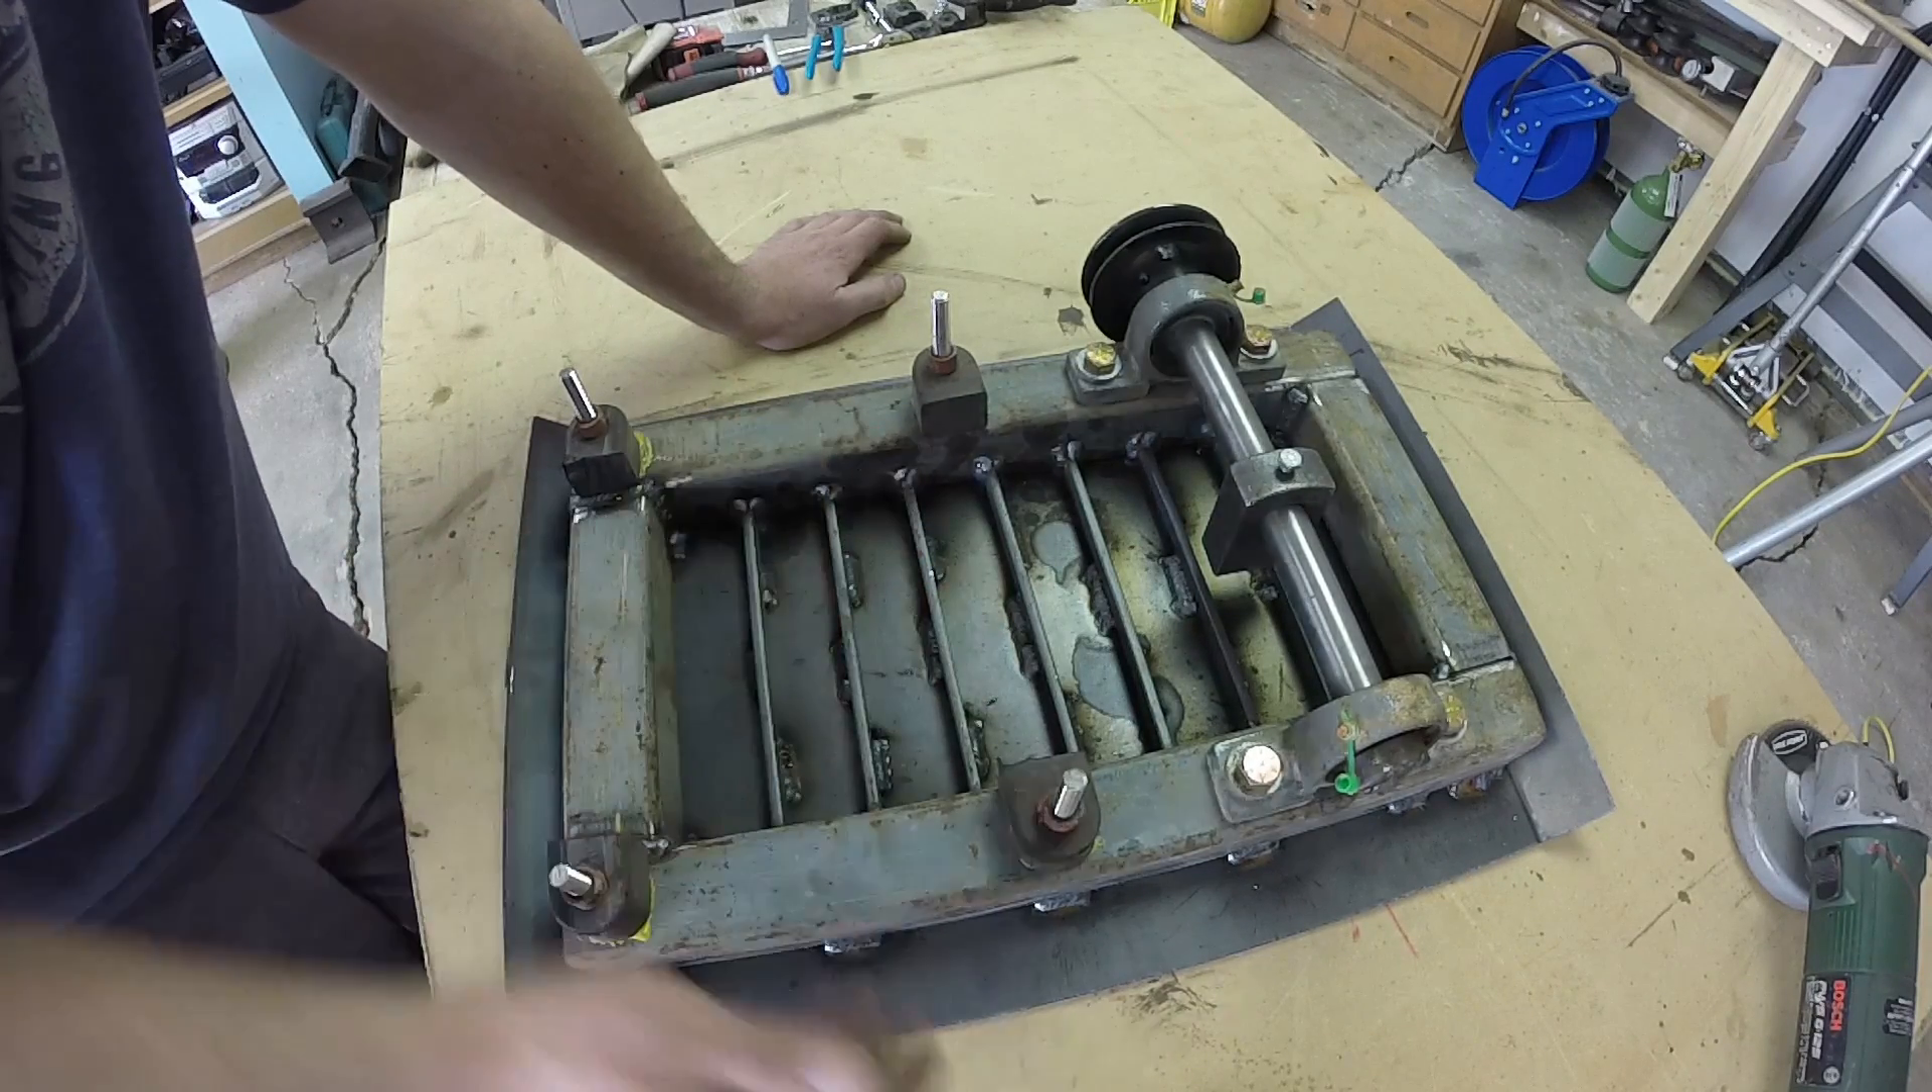You can see all the ribs welded in here now so that's supporting the plate across the middle.